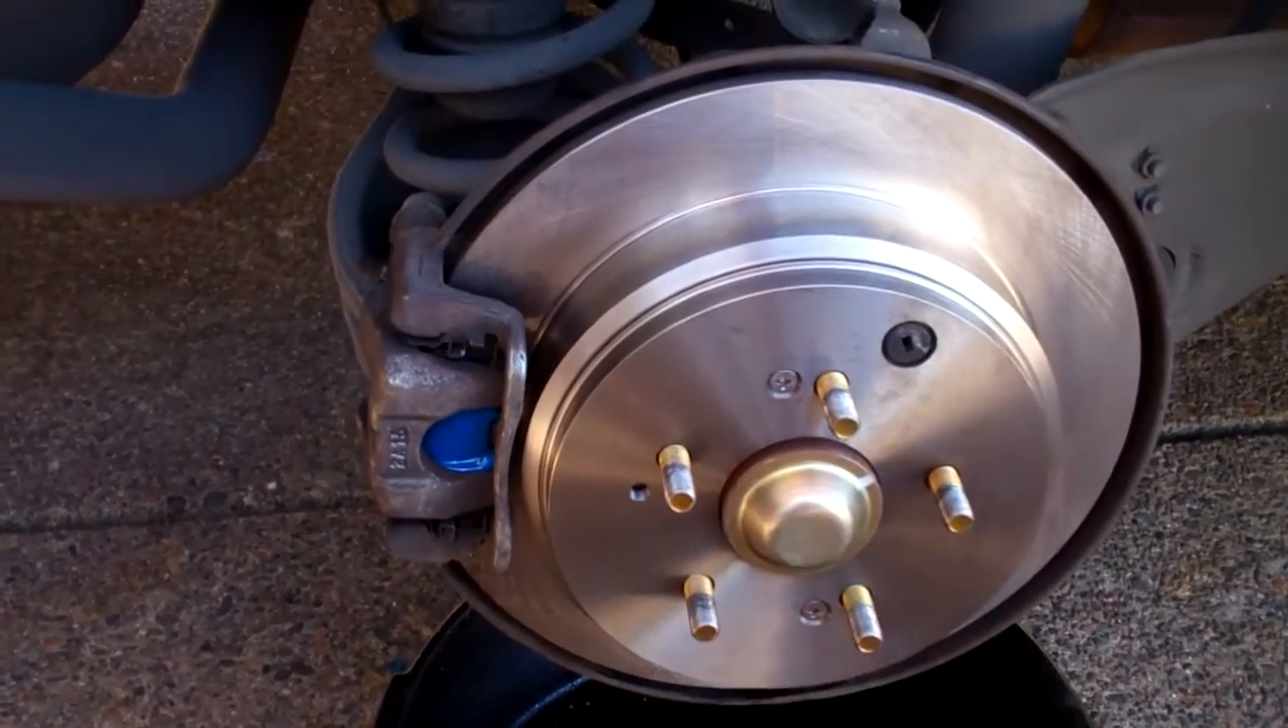We're basically done other than putting the tire on.